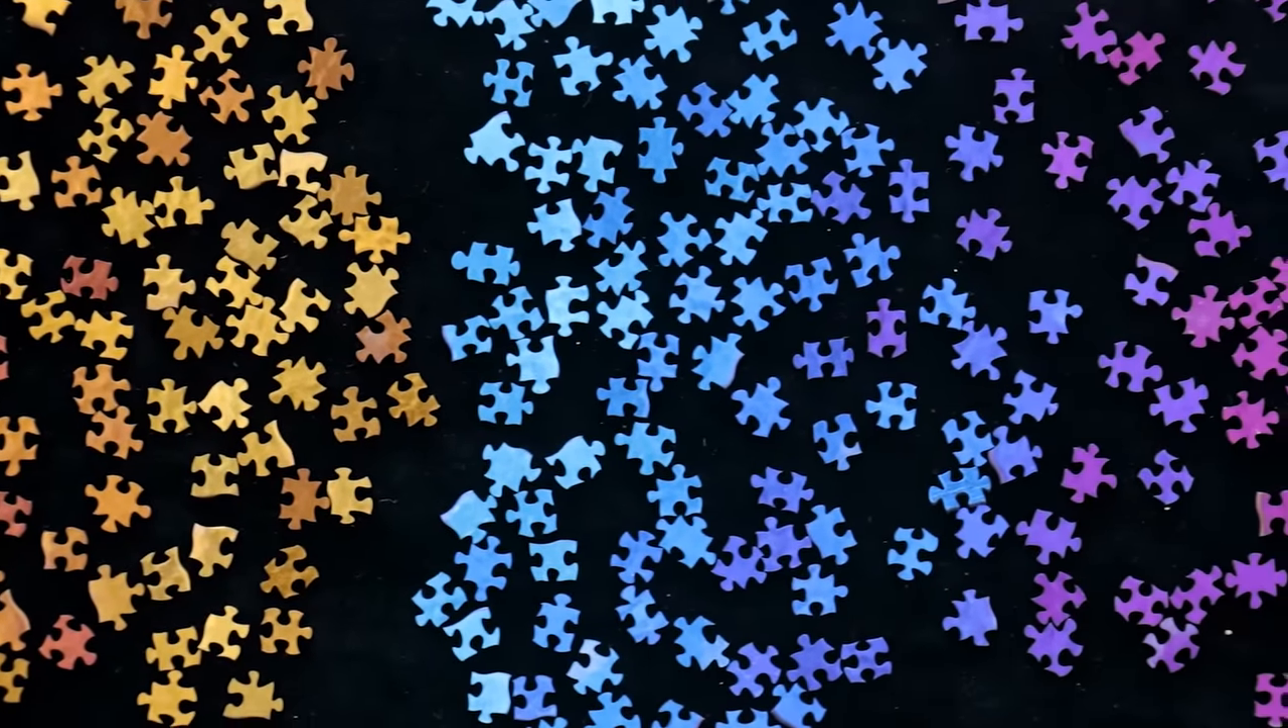I haven't even started putting the puzzle together yet.